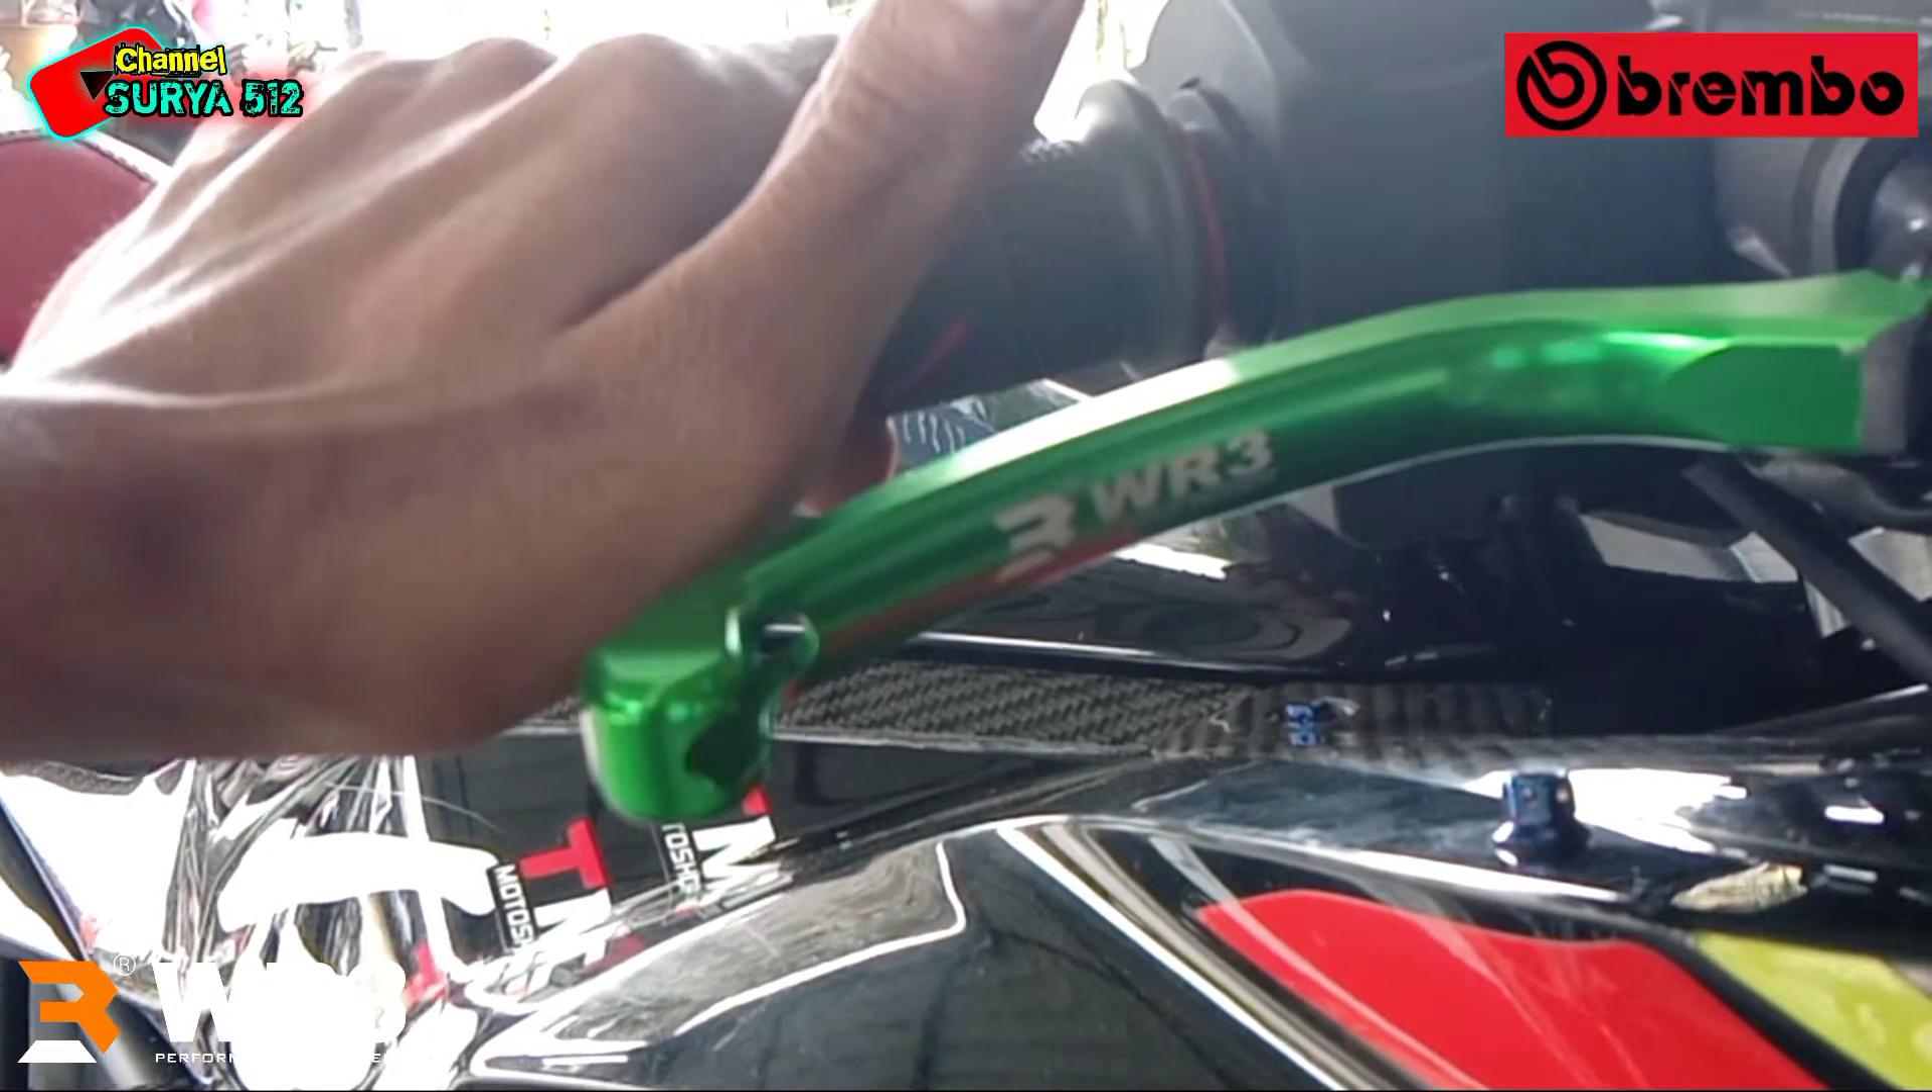Oke jadi ini udah terpasang handle nya Udah terpasang.